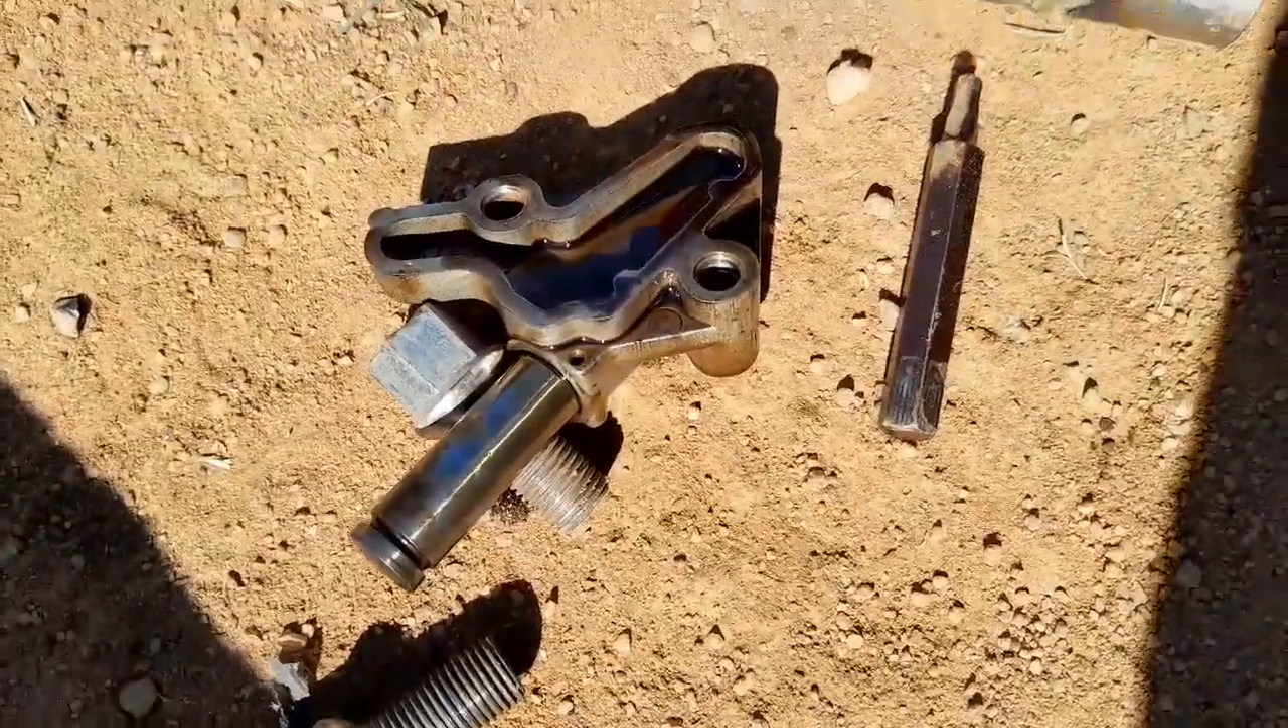I've taken out the tensioner here's the tensioner.